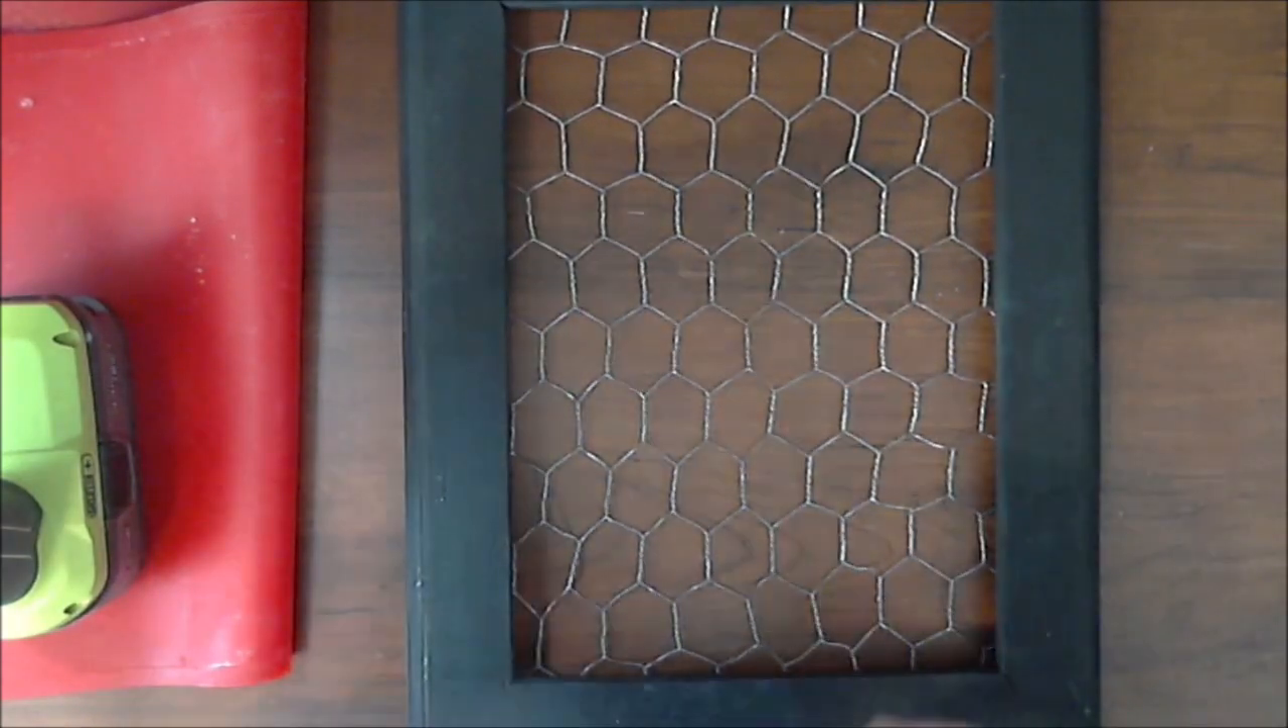This trim piece of wood is covering up all the staples and all the pokey pieces of wire.